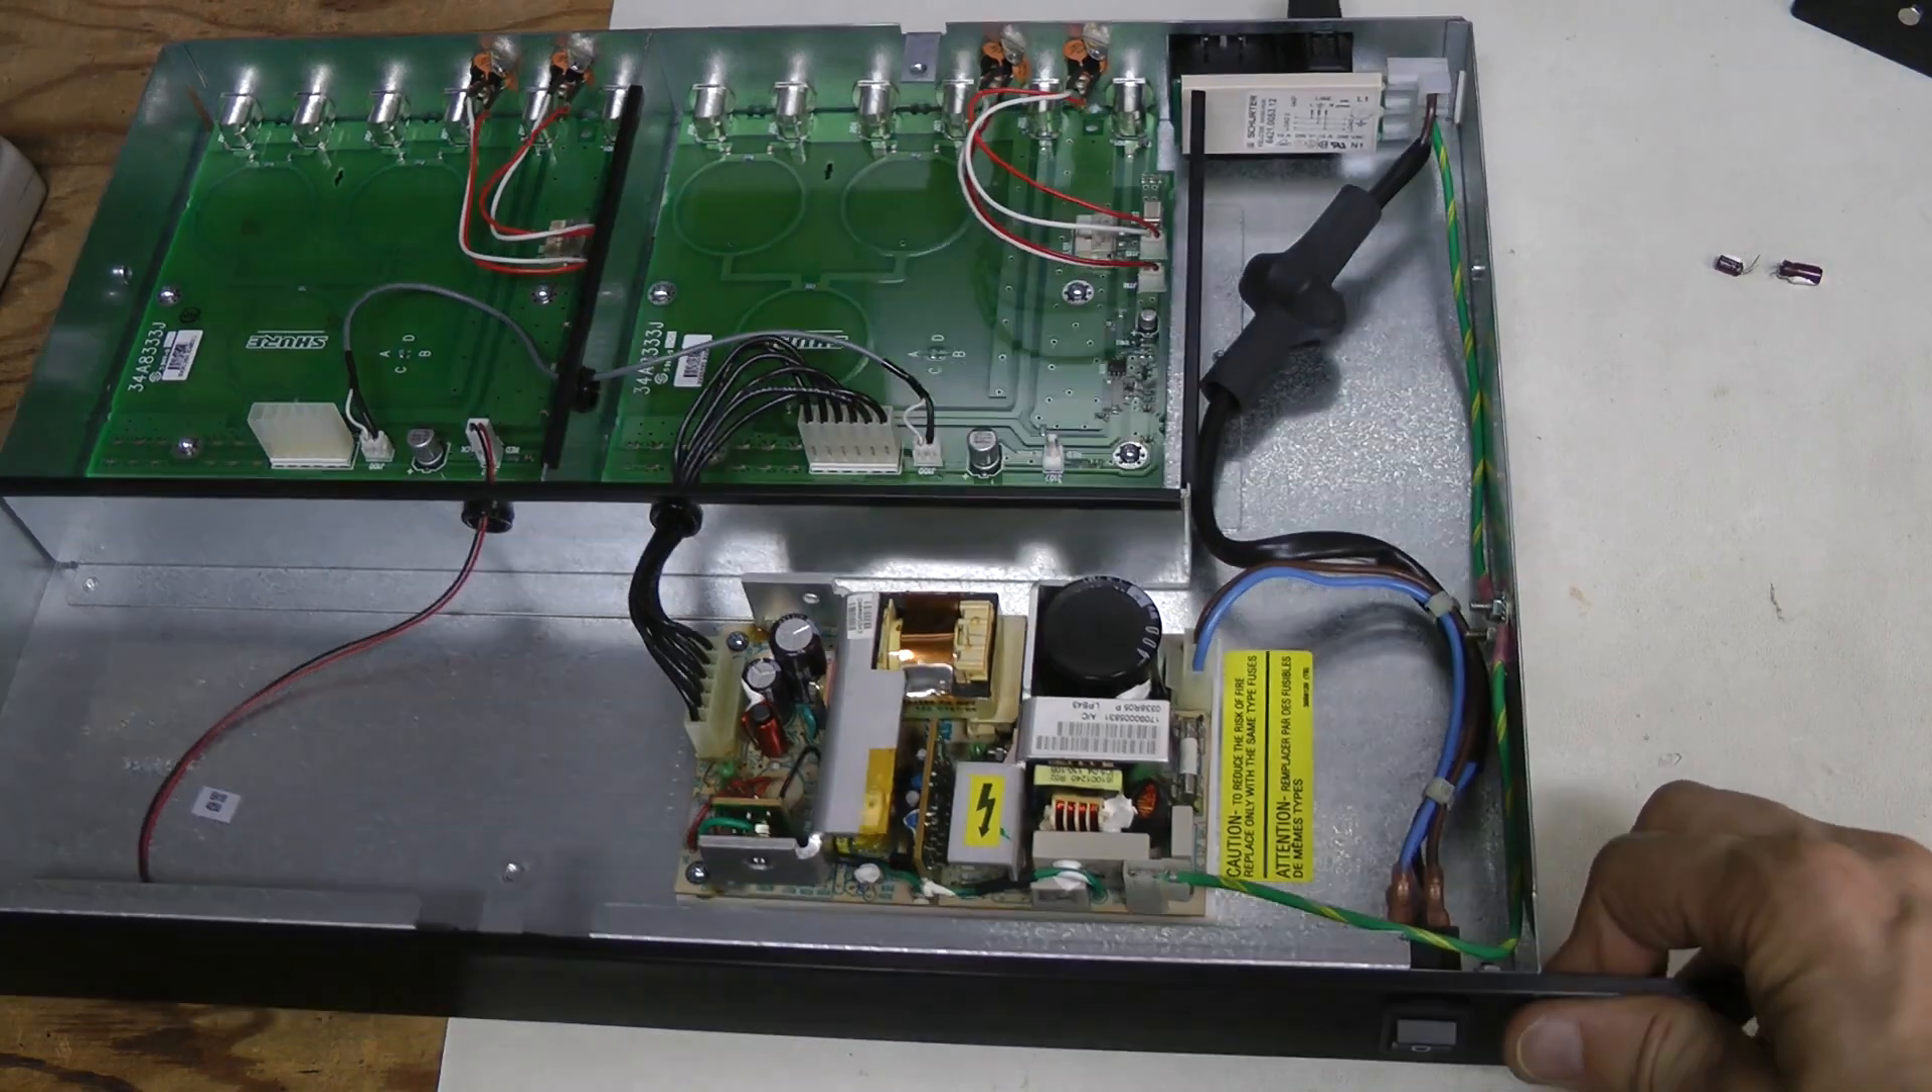So I put the supply back into the unit.